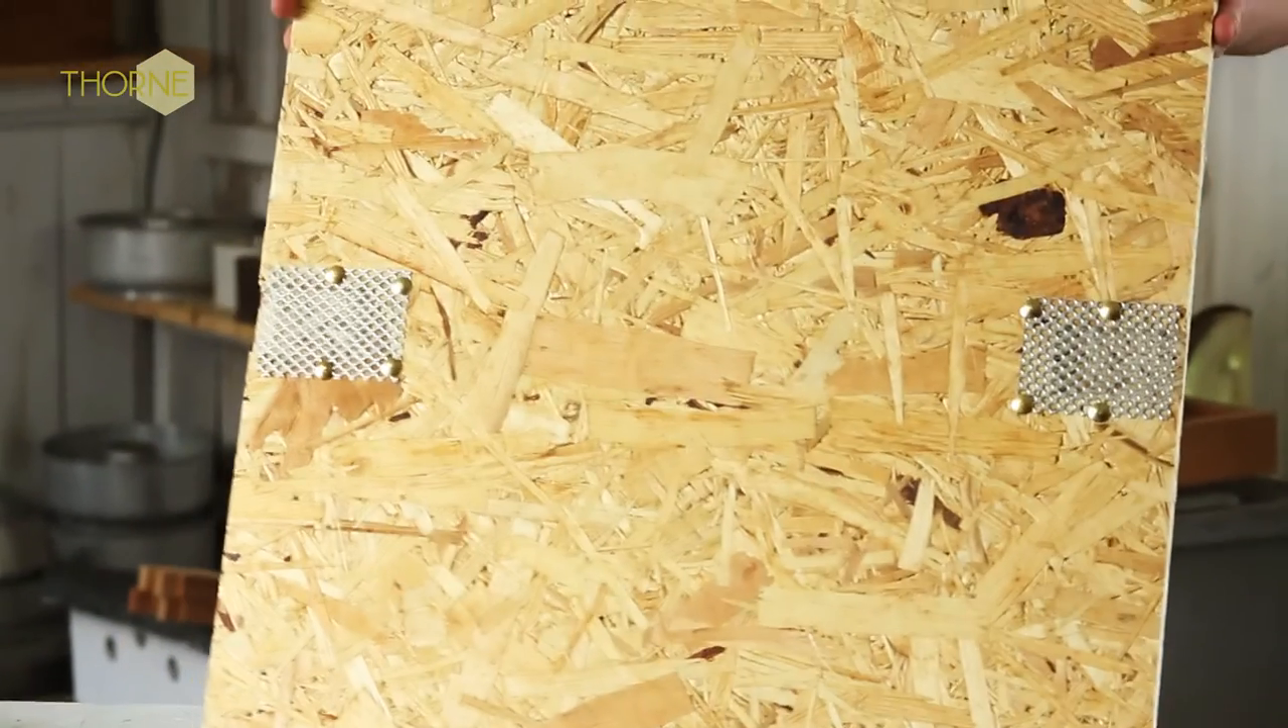And there's the vents in place.